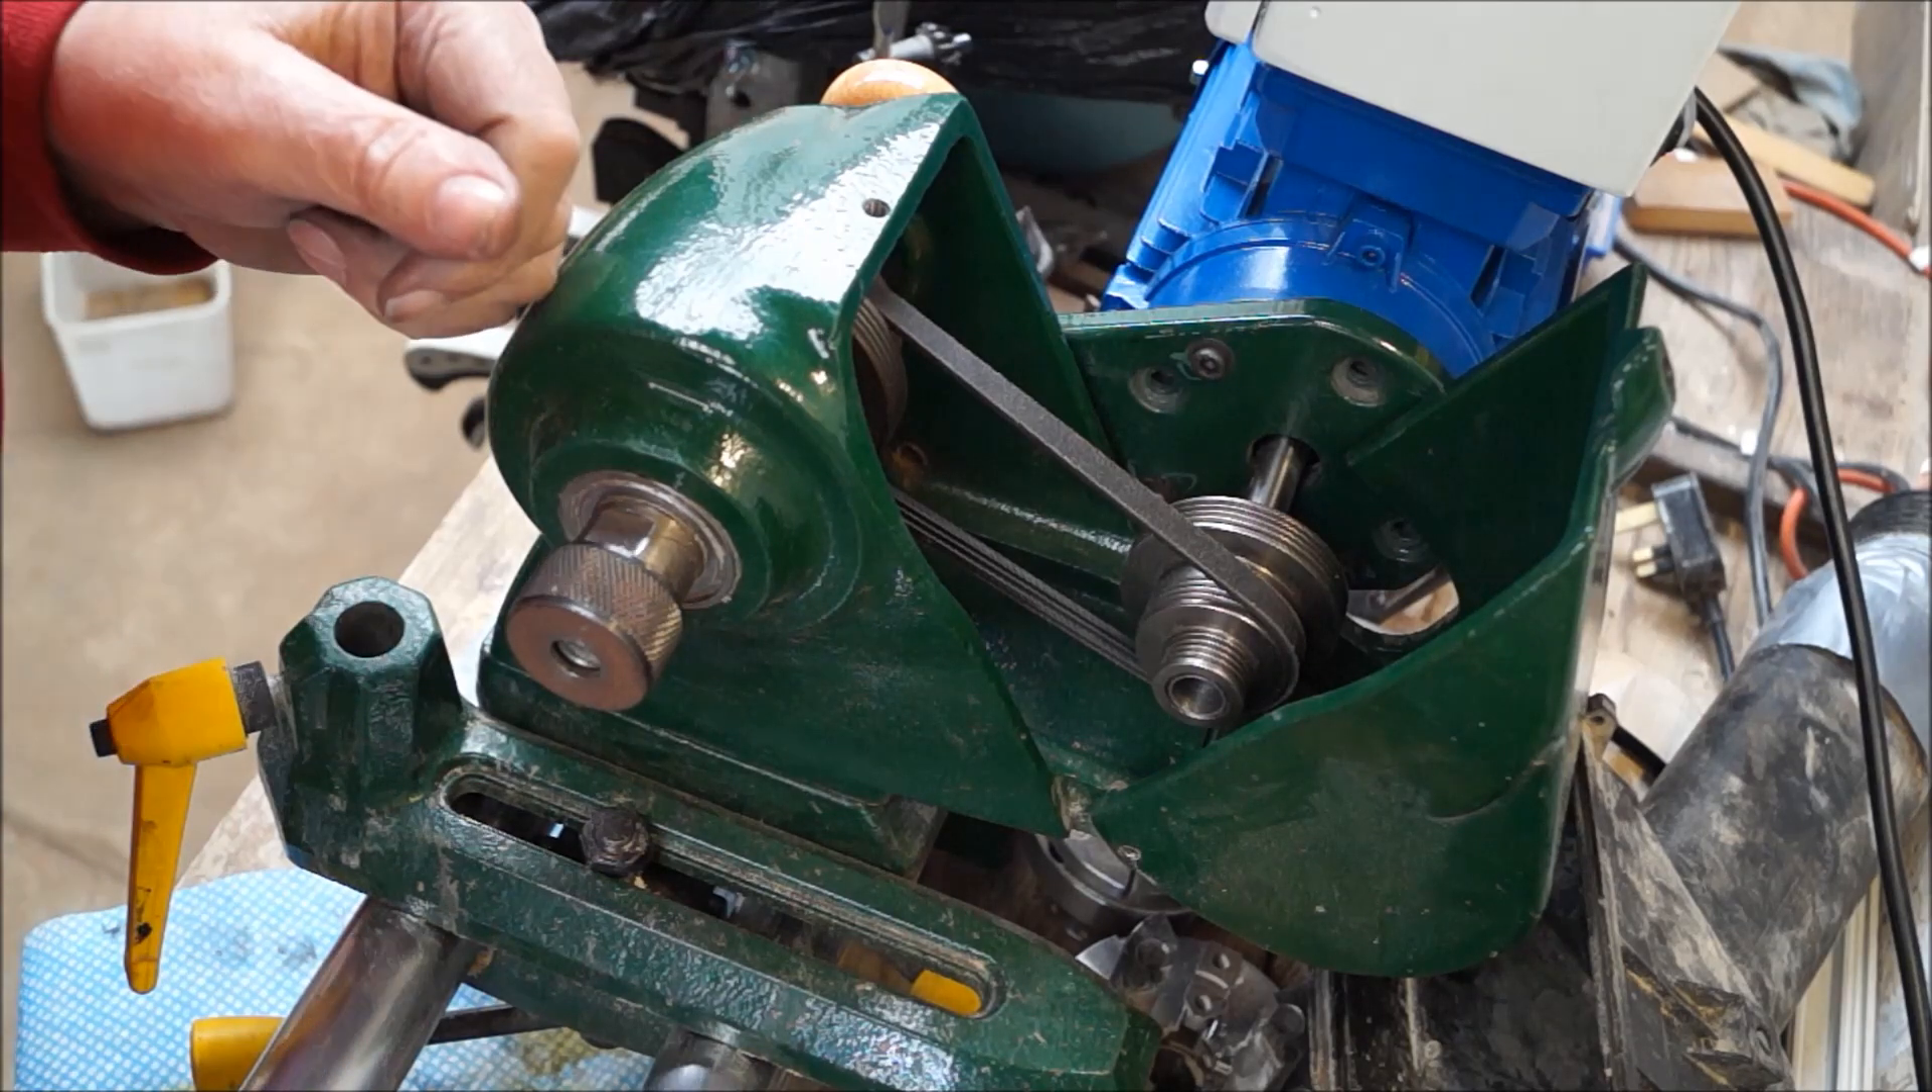Right, we have the motor back on the lathe.